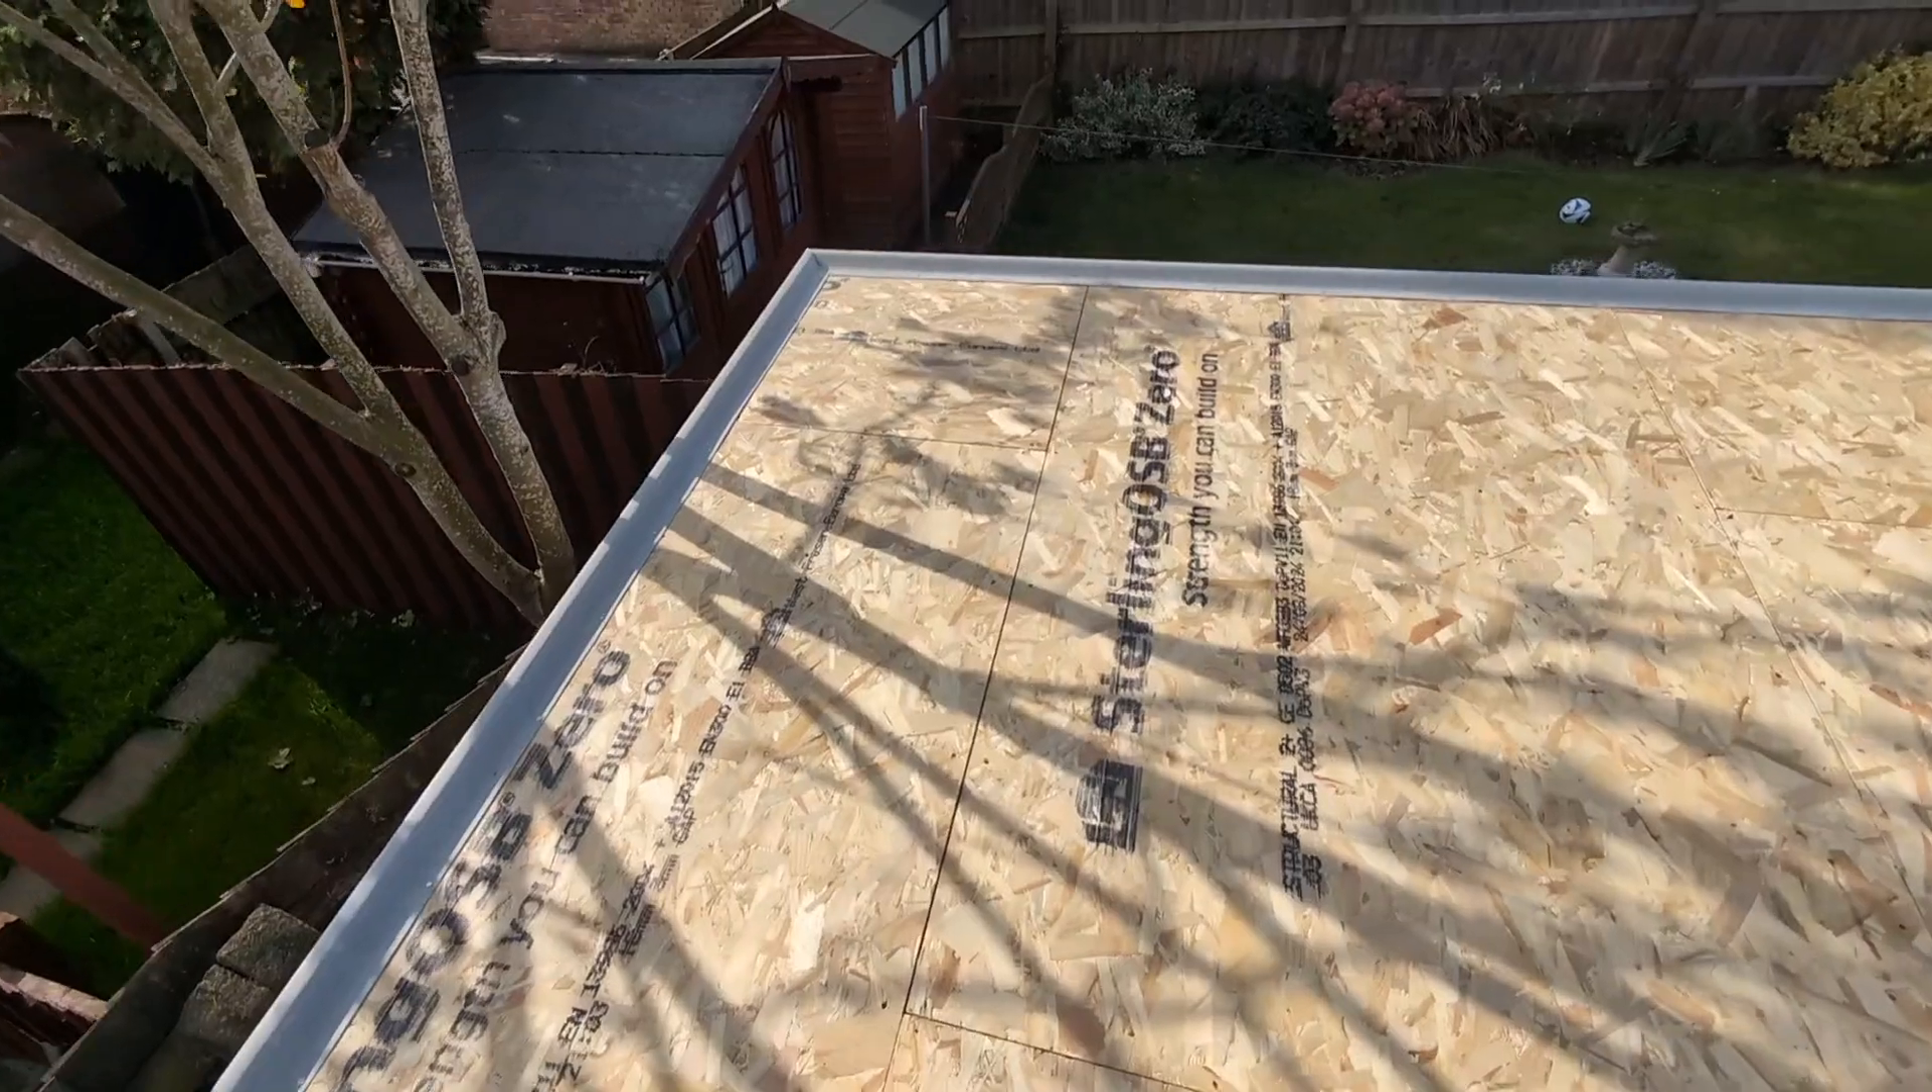So our deck and trims are now fully installed.